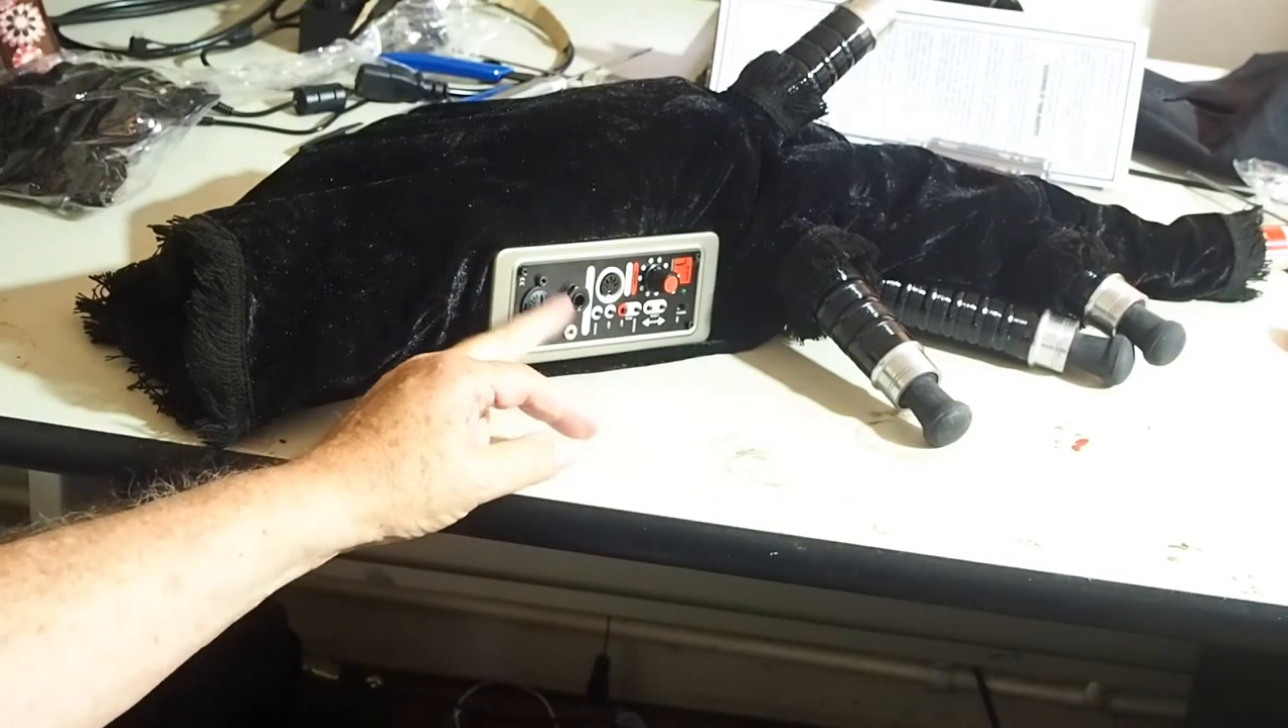So now I've mounted the control panel.